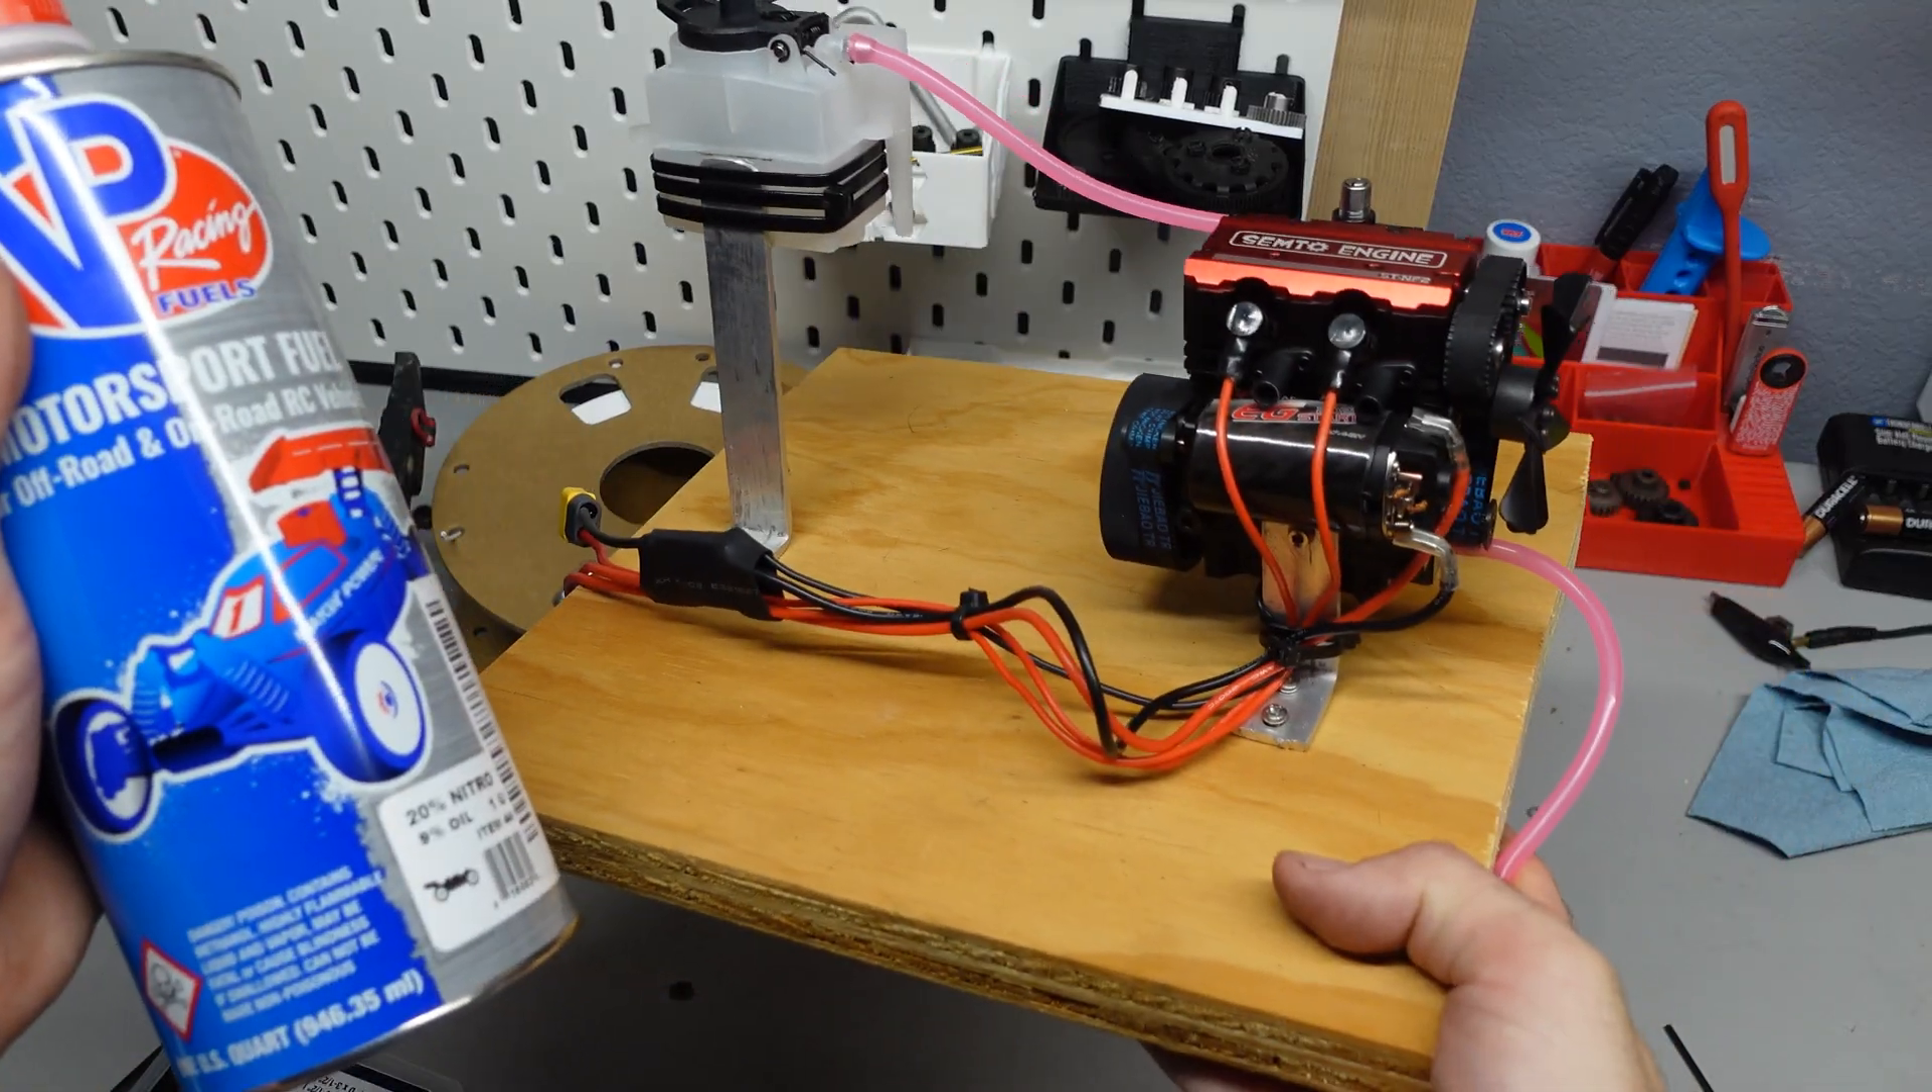All right guys we are completely done with the engine it's fully built it's fully mounted i got the wiring all kind of cleaned up i think it'll work pretty good.